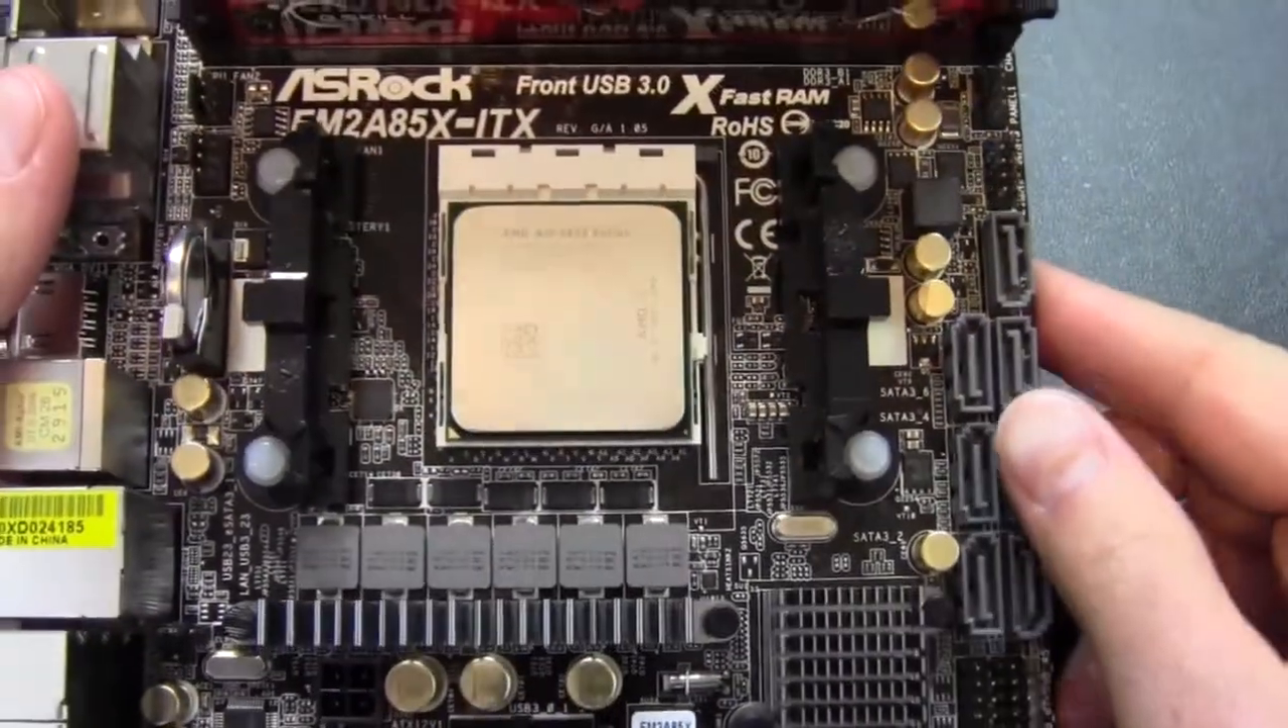All right, so we've got the stock heat sink removed.